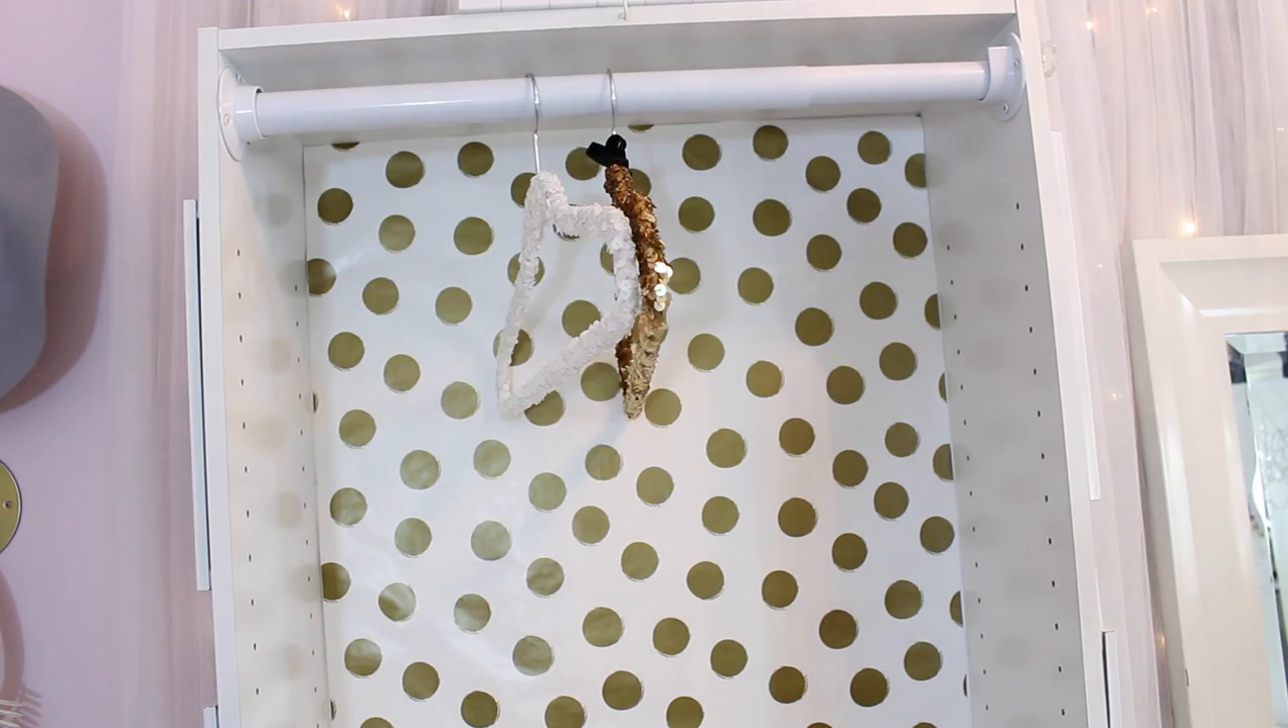Support mounts are fastened to each side of the bookcase and closet rod is in check.